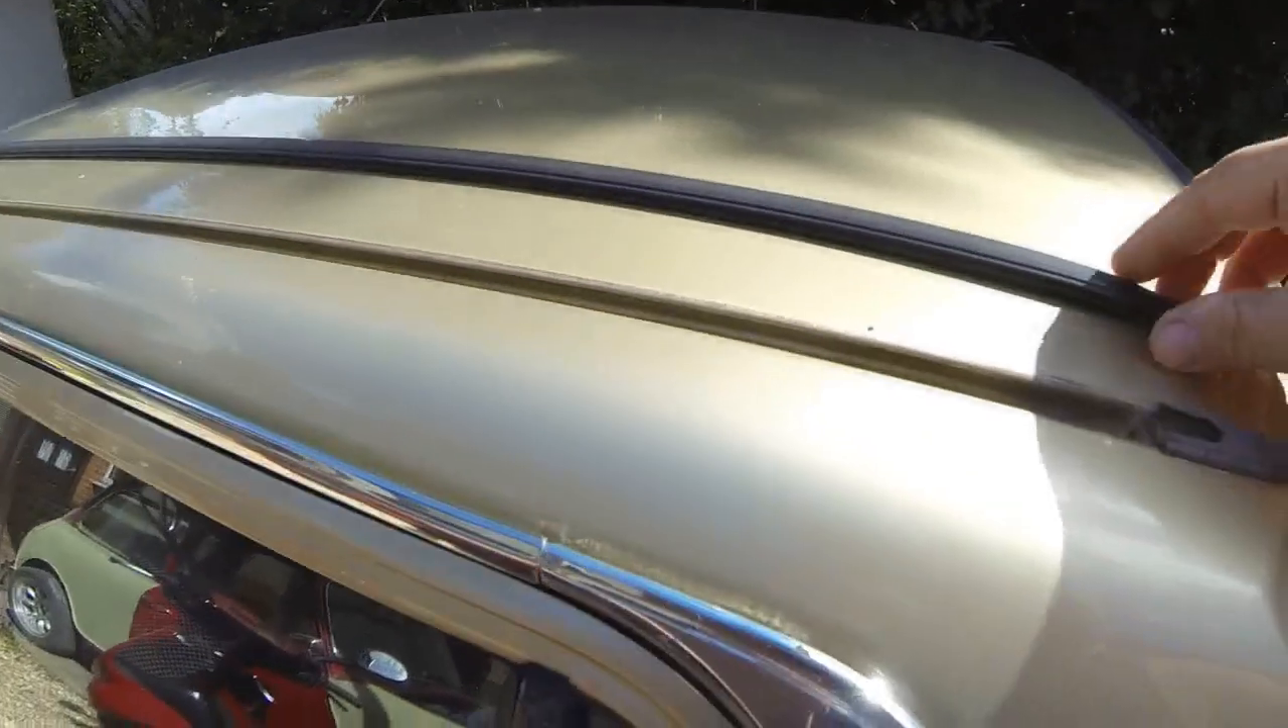And I just started to take the trim off now.